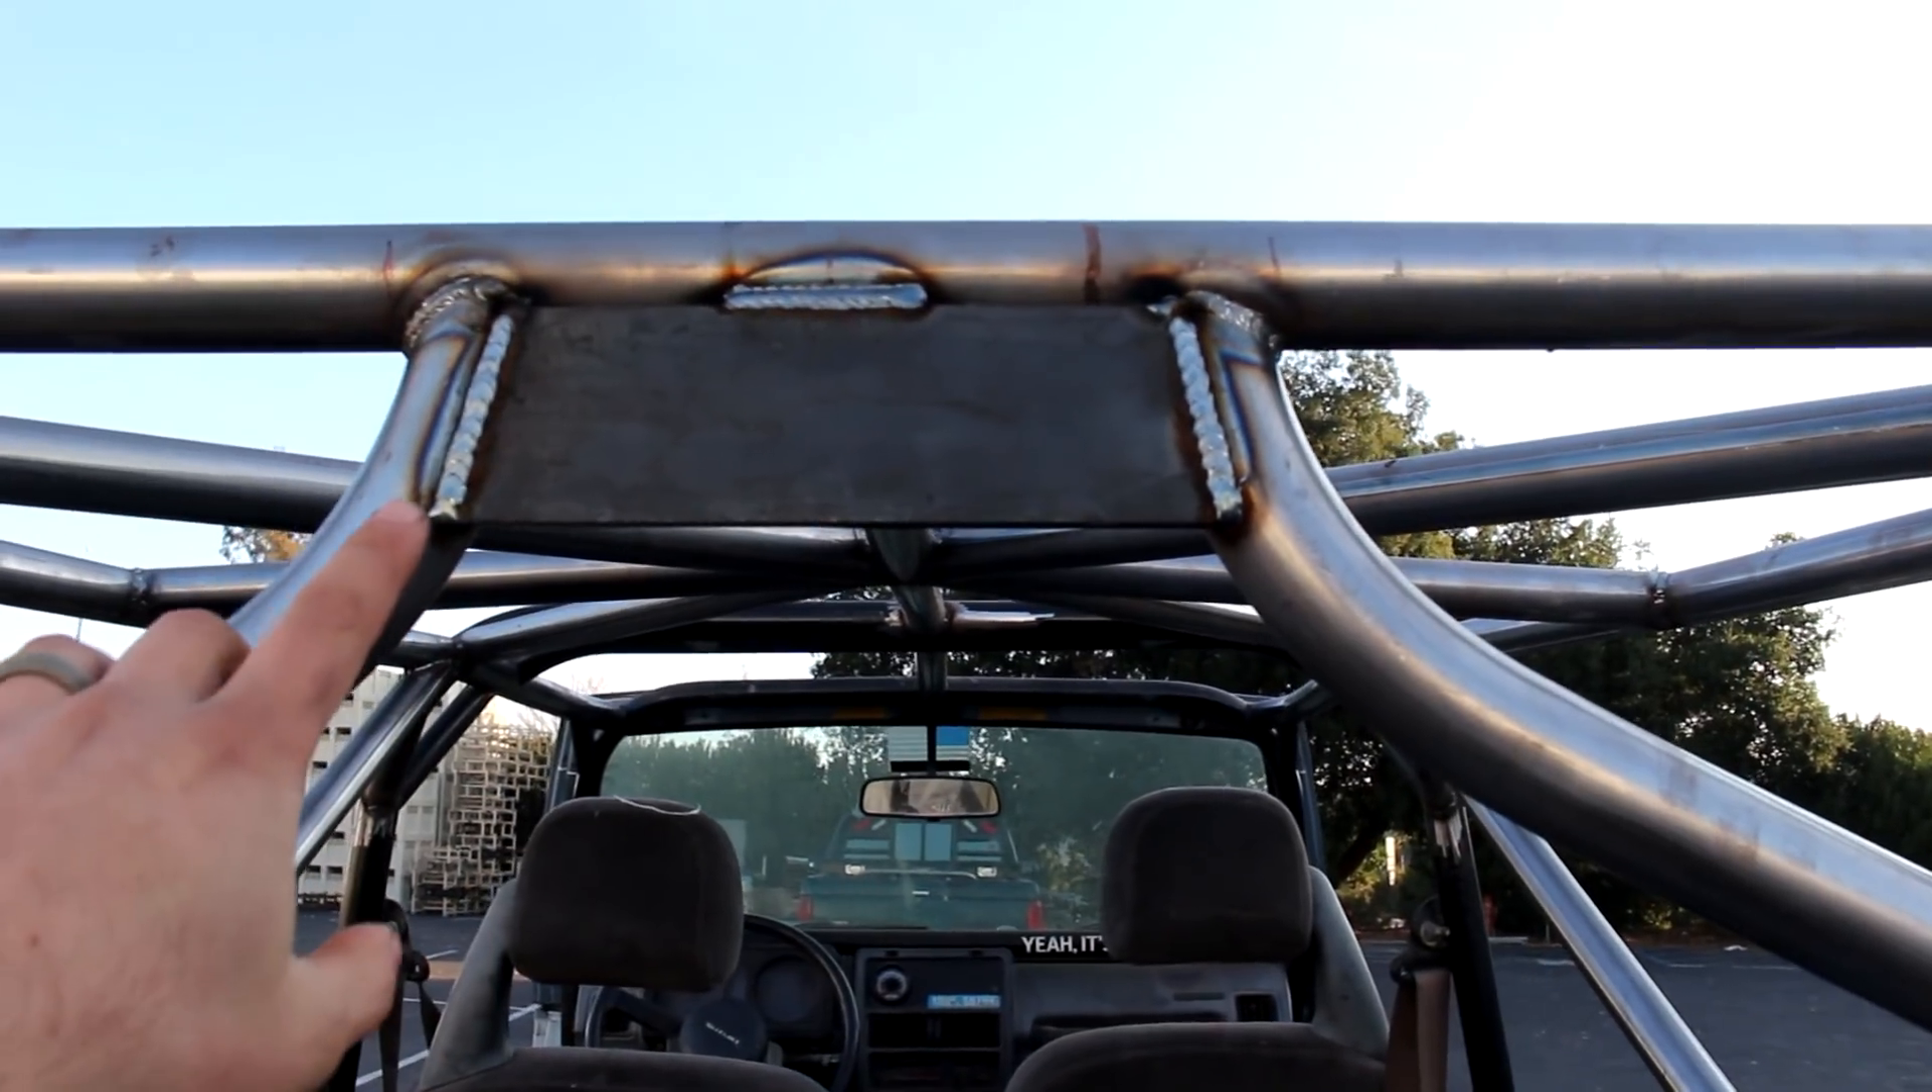I added this gusset on the roll cage on the back.